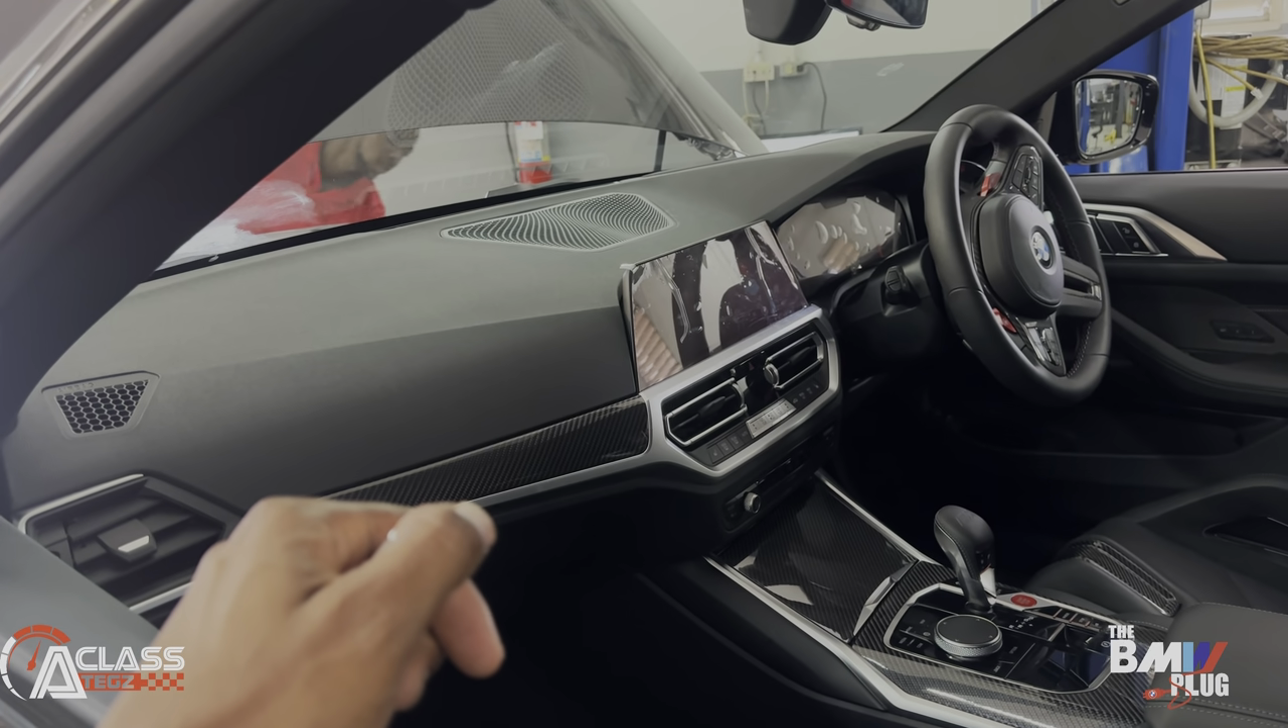Now the dash is actually in and everything now looks back to new.